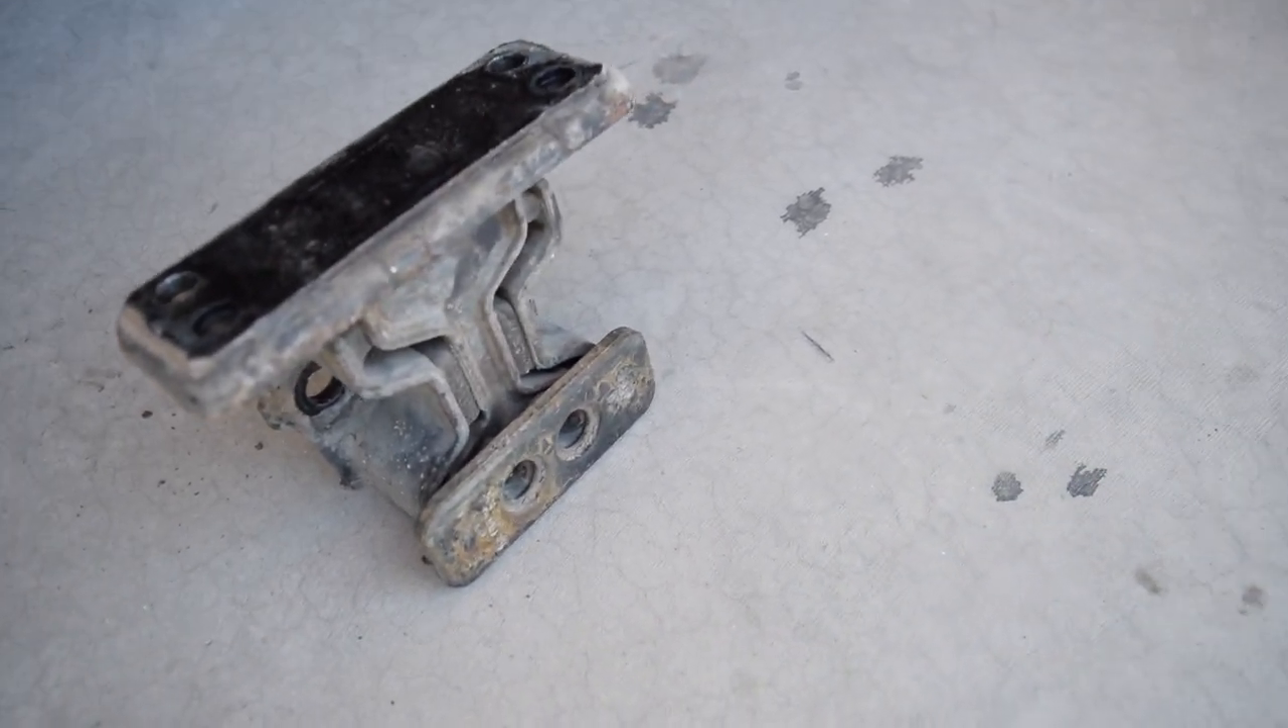All right, so you can see we got the old mount out to the right here.